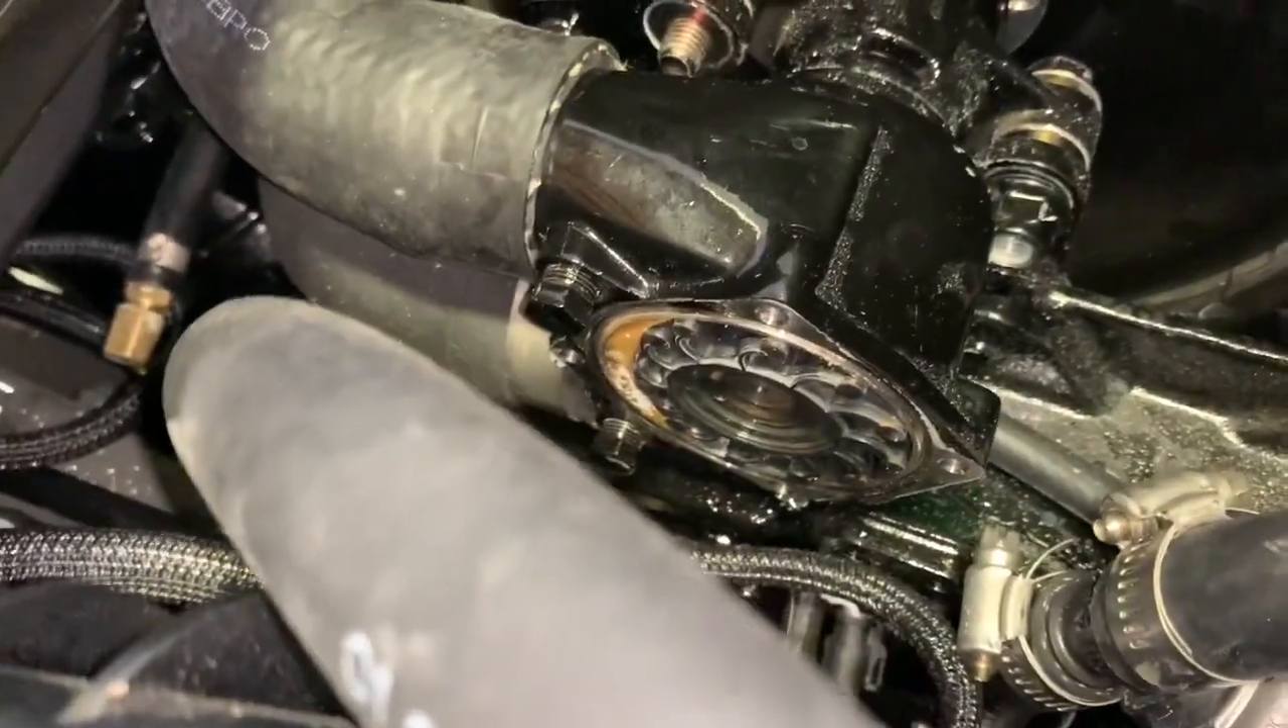Now with the cover removed, you can see the impeller just fine.